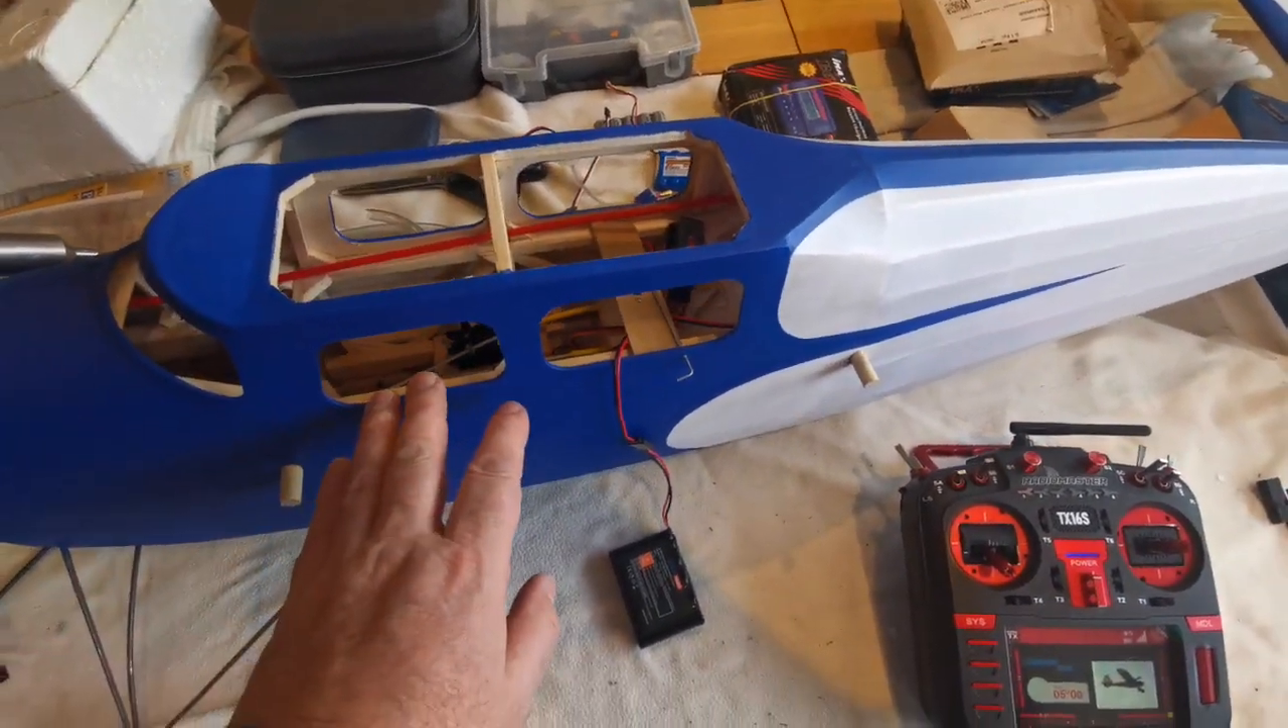And on that point, you'll notice that none of the glazing's been put in yet because it's still easier when working on this to be able to get my hands through the windows.